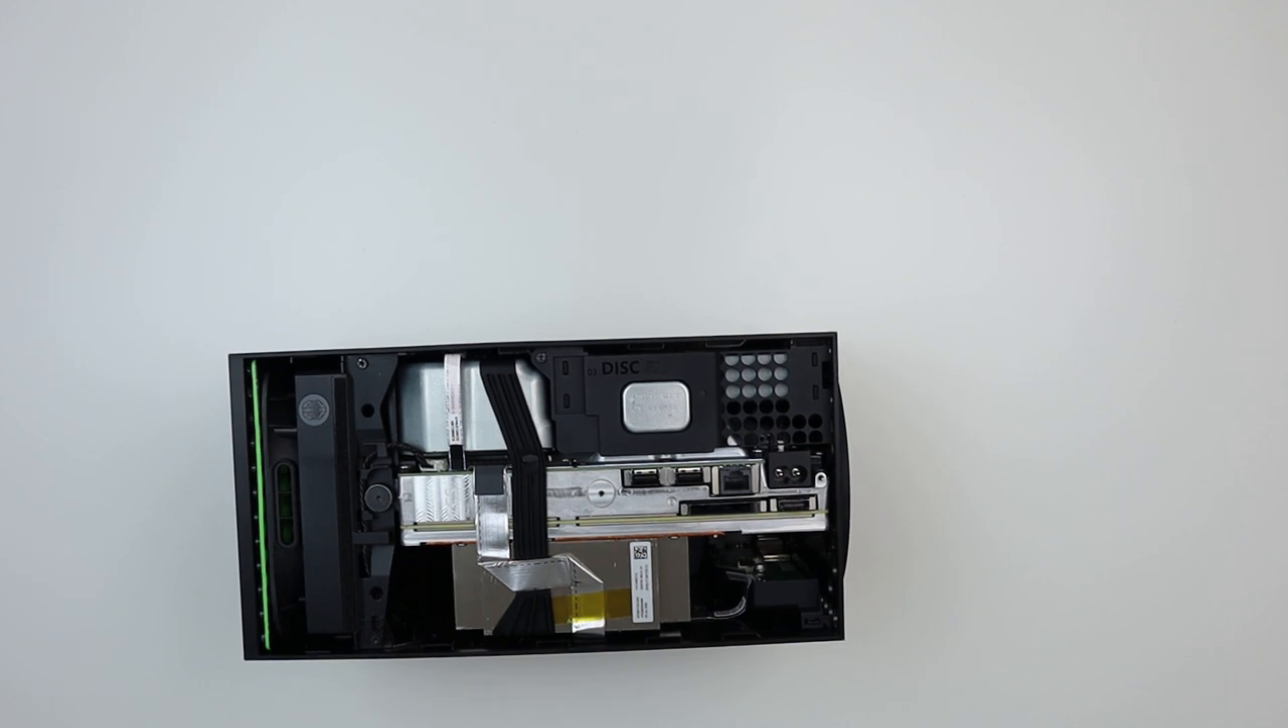It's the back case off now.